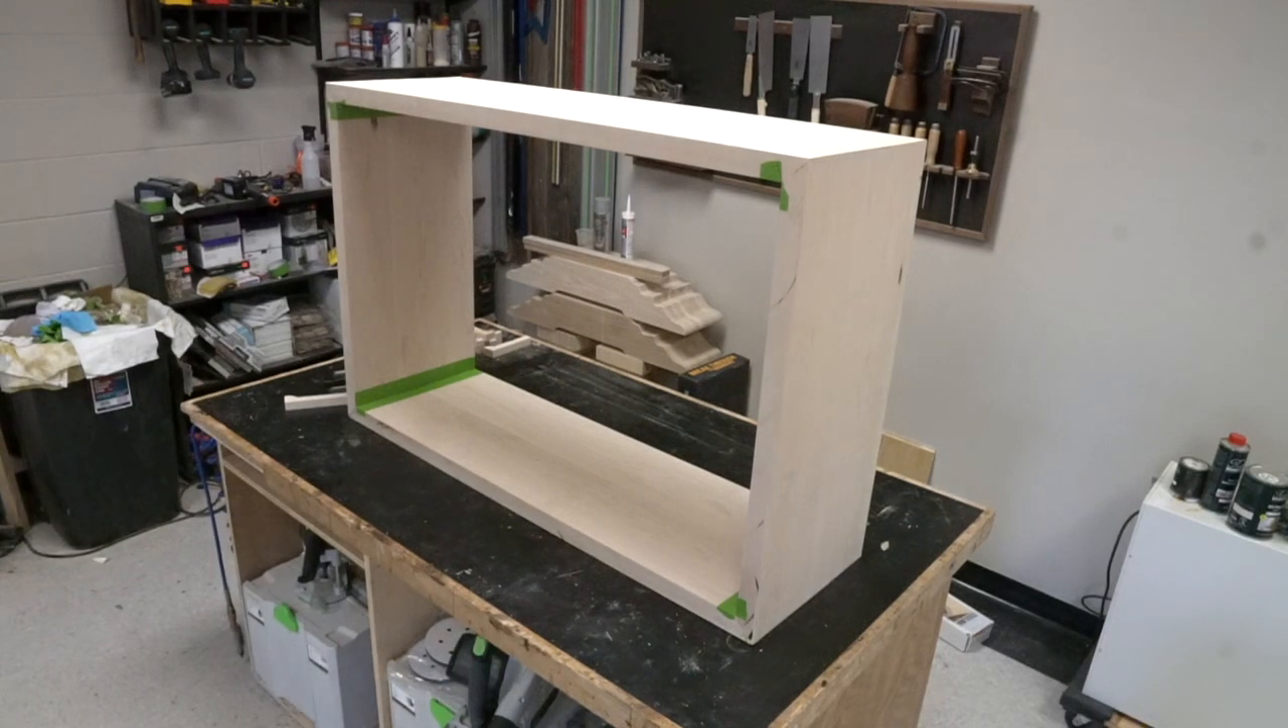You have made a box, a large box with 45 degree angles.